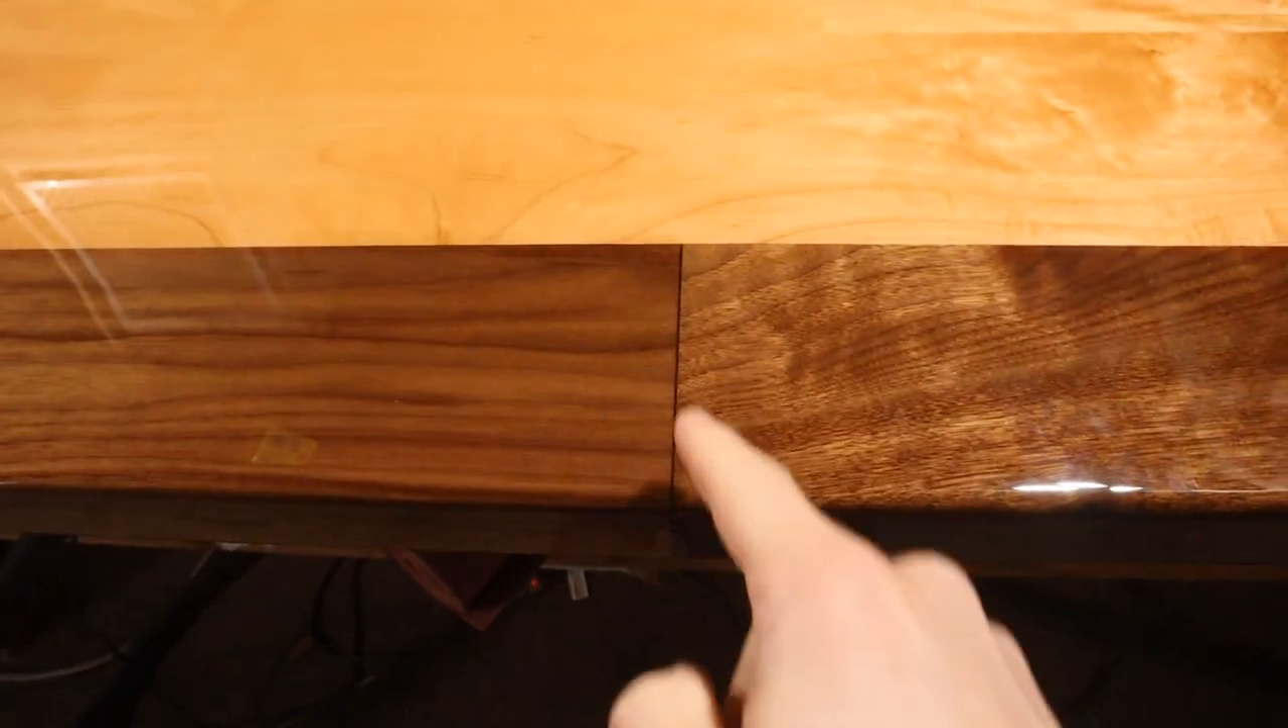If you can see this dark line right here that is because I had to cut more off of this portion of the walnut right here and it left a little bit of a gap.